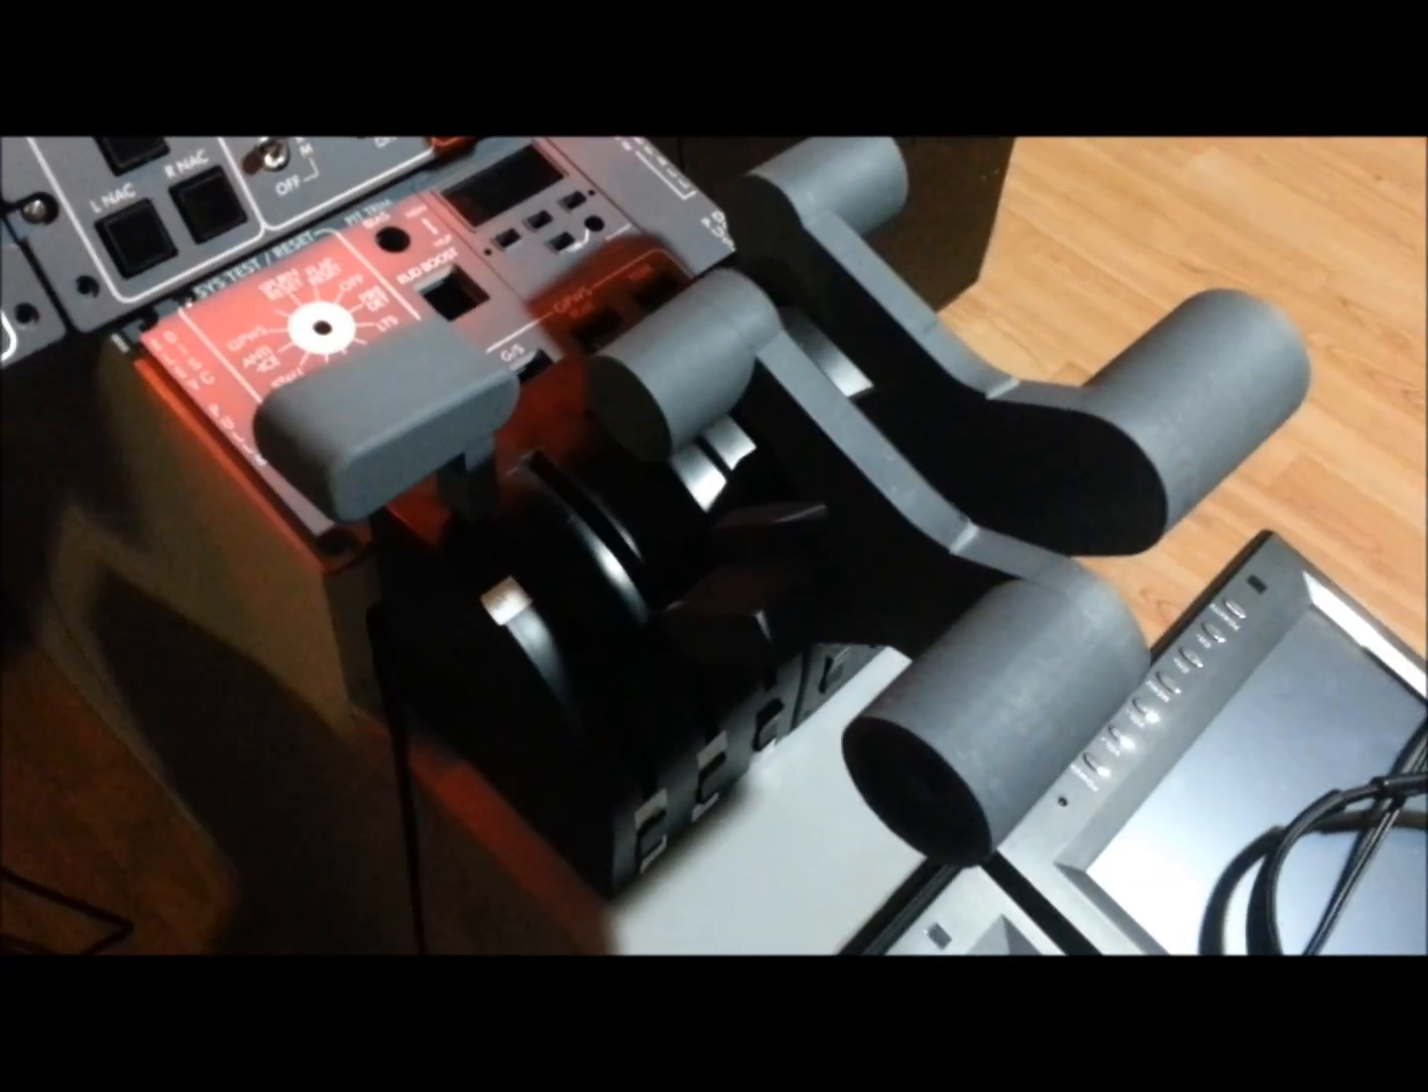I now have my levers, uh, attached.